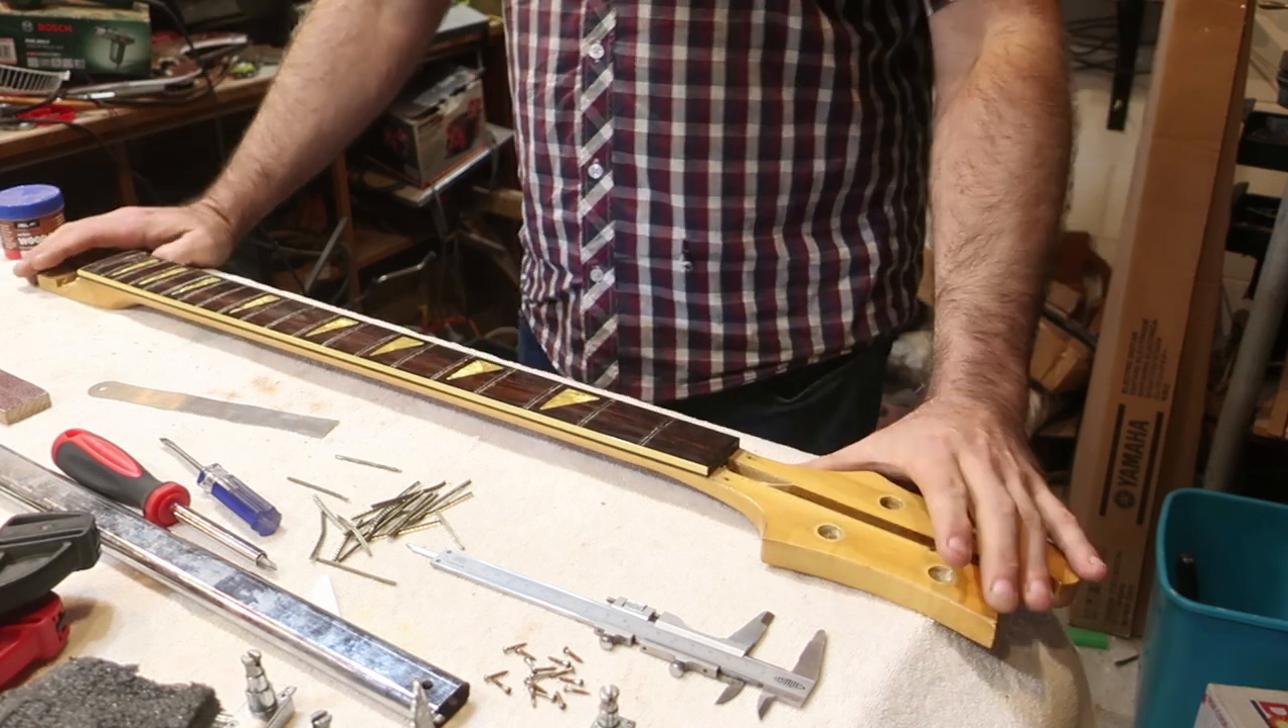The frets are out and we are looking good.